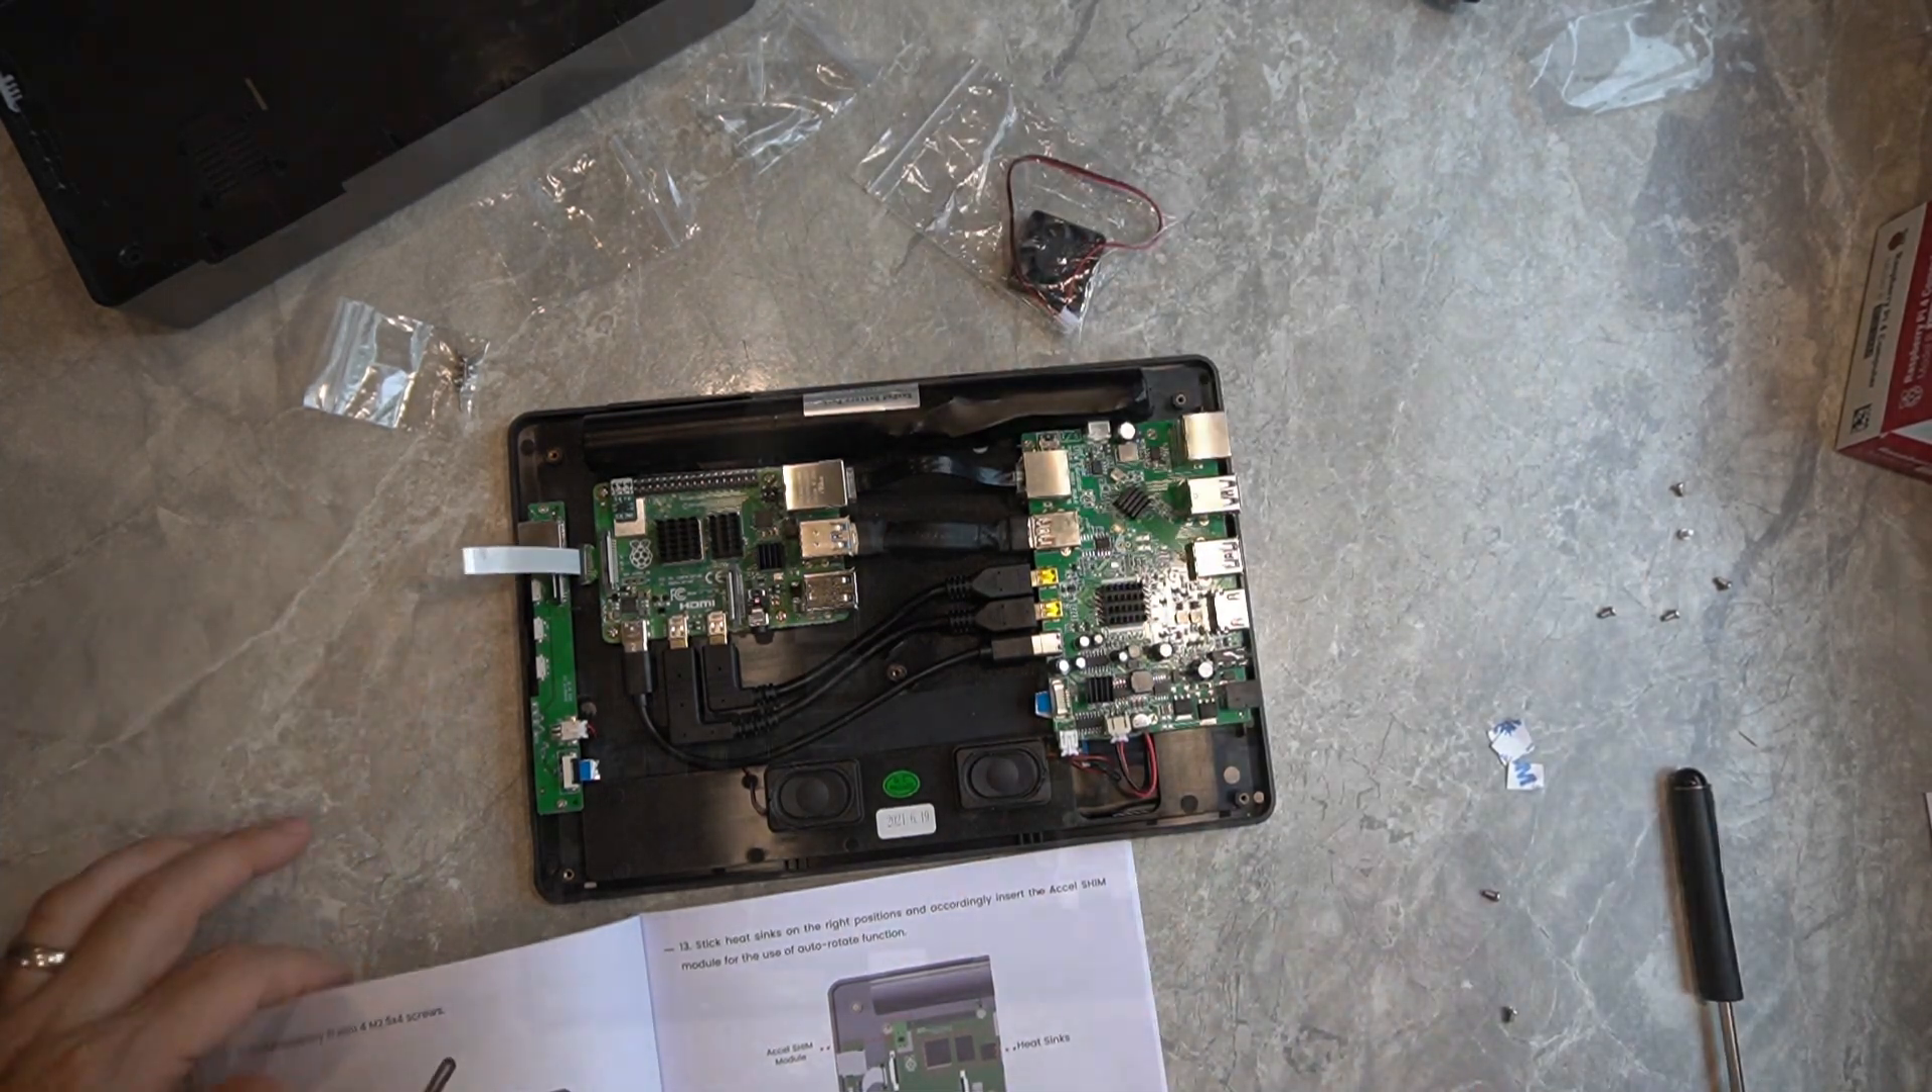So, just a couple of things left here. We've got to install the ribbon cable for the micro SD card. And, then we also need to install the fan.